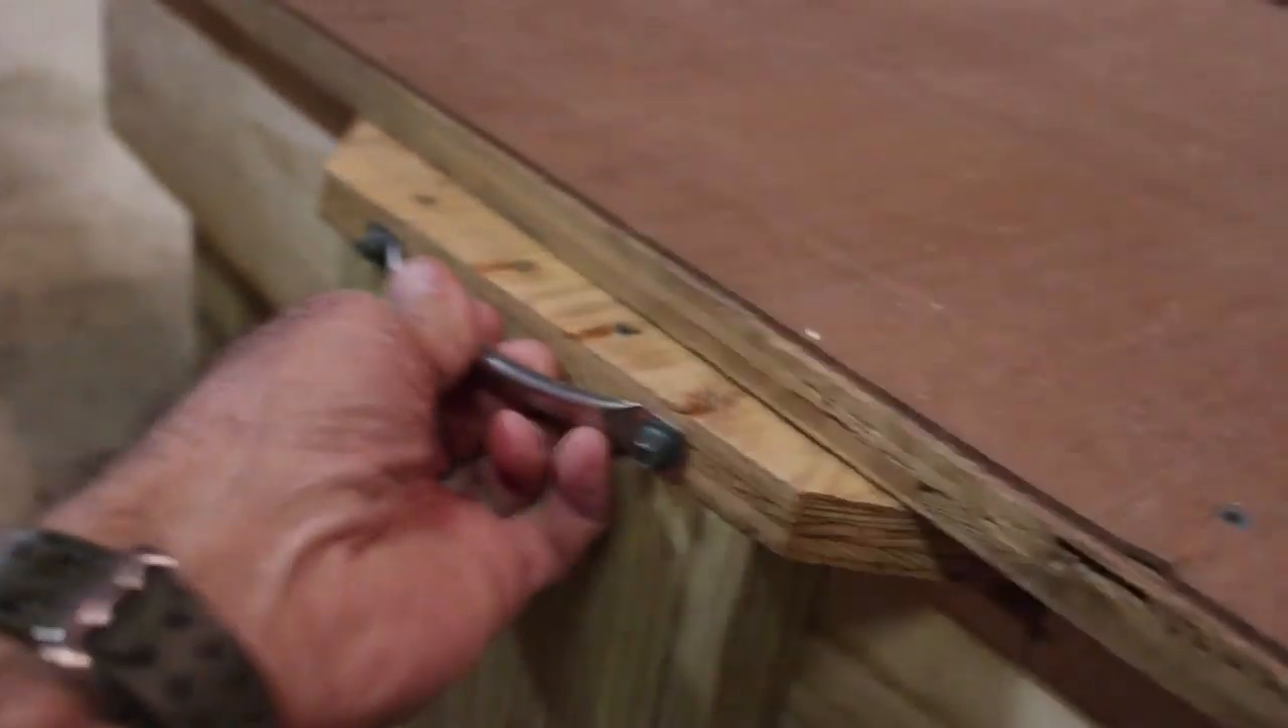I found a little pot handle over there in my thing and I put it up here so I can grab that and slide it in and out.